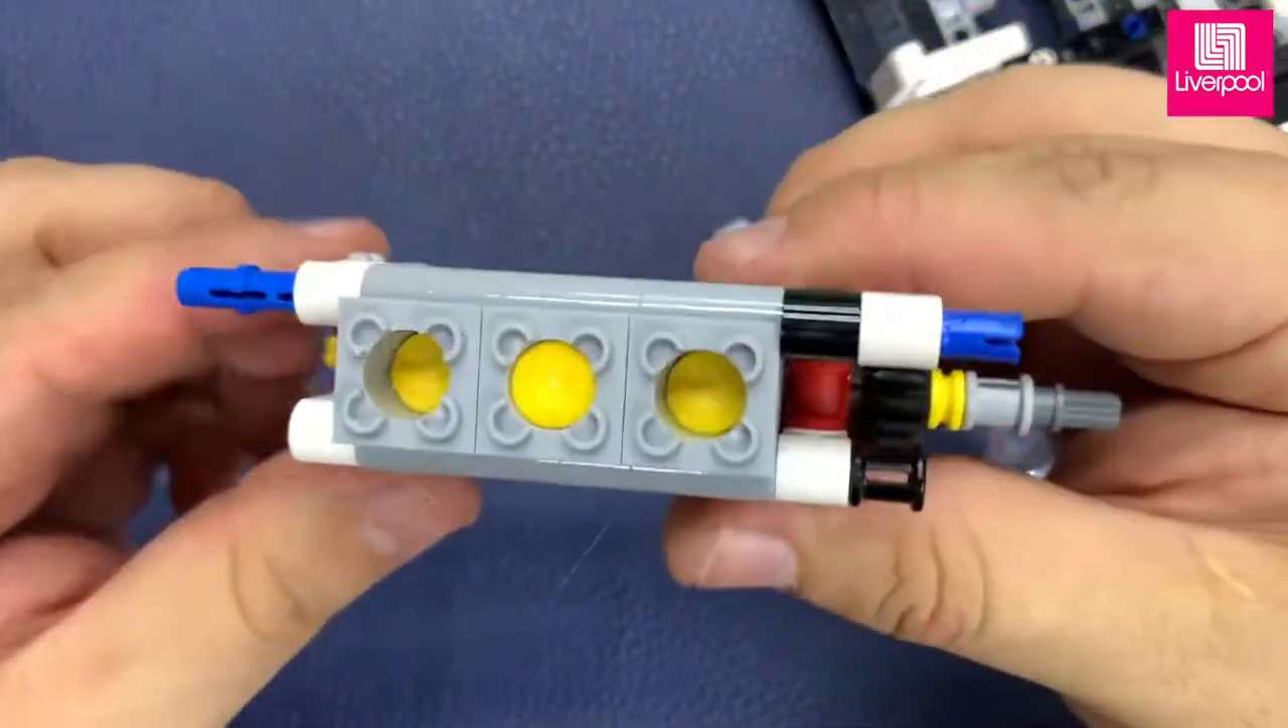Aquí podemos ver ya nuestro motor ensamblado Con todo el movimiento de los pistones.